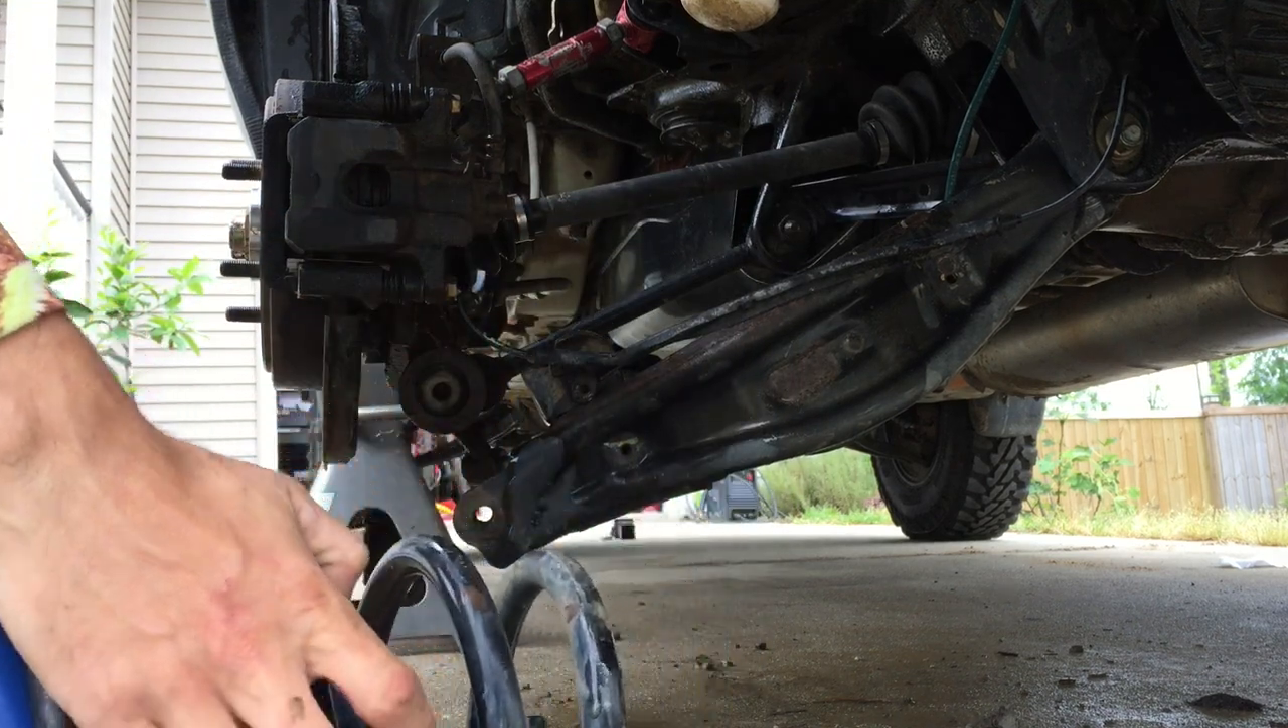So, we've got the spring out.